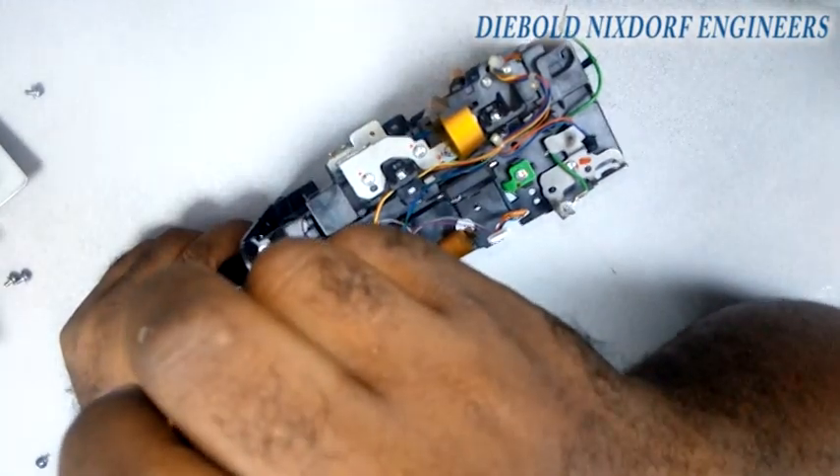So this is the carrier i have removed the casing of the carrier.